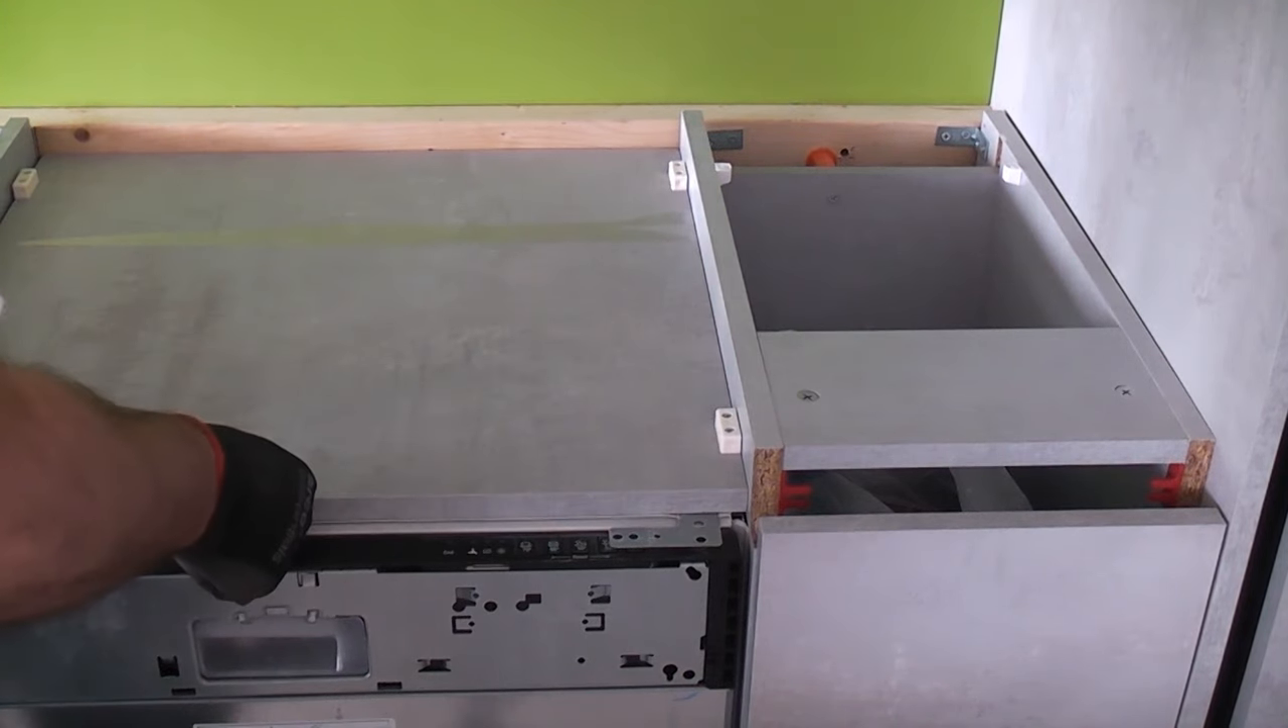I have now cut a scrap piece which fits perfectly on top of the dishwasher and will allow the handleless trim to be installed at the front.